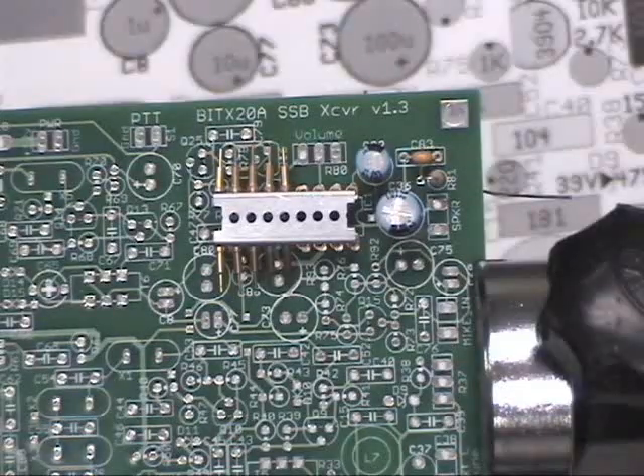I have my socket installed on the board now.